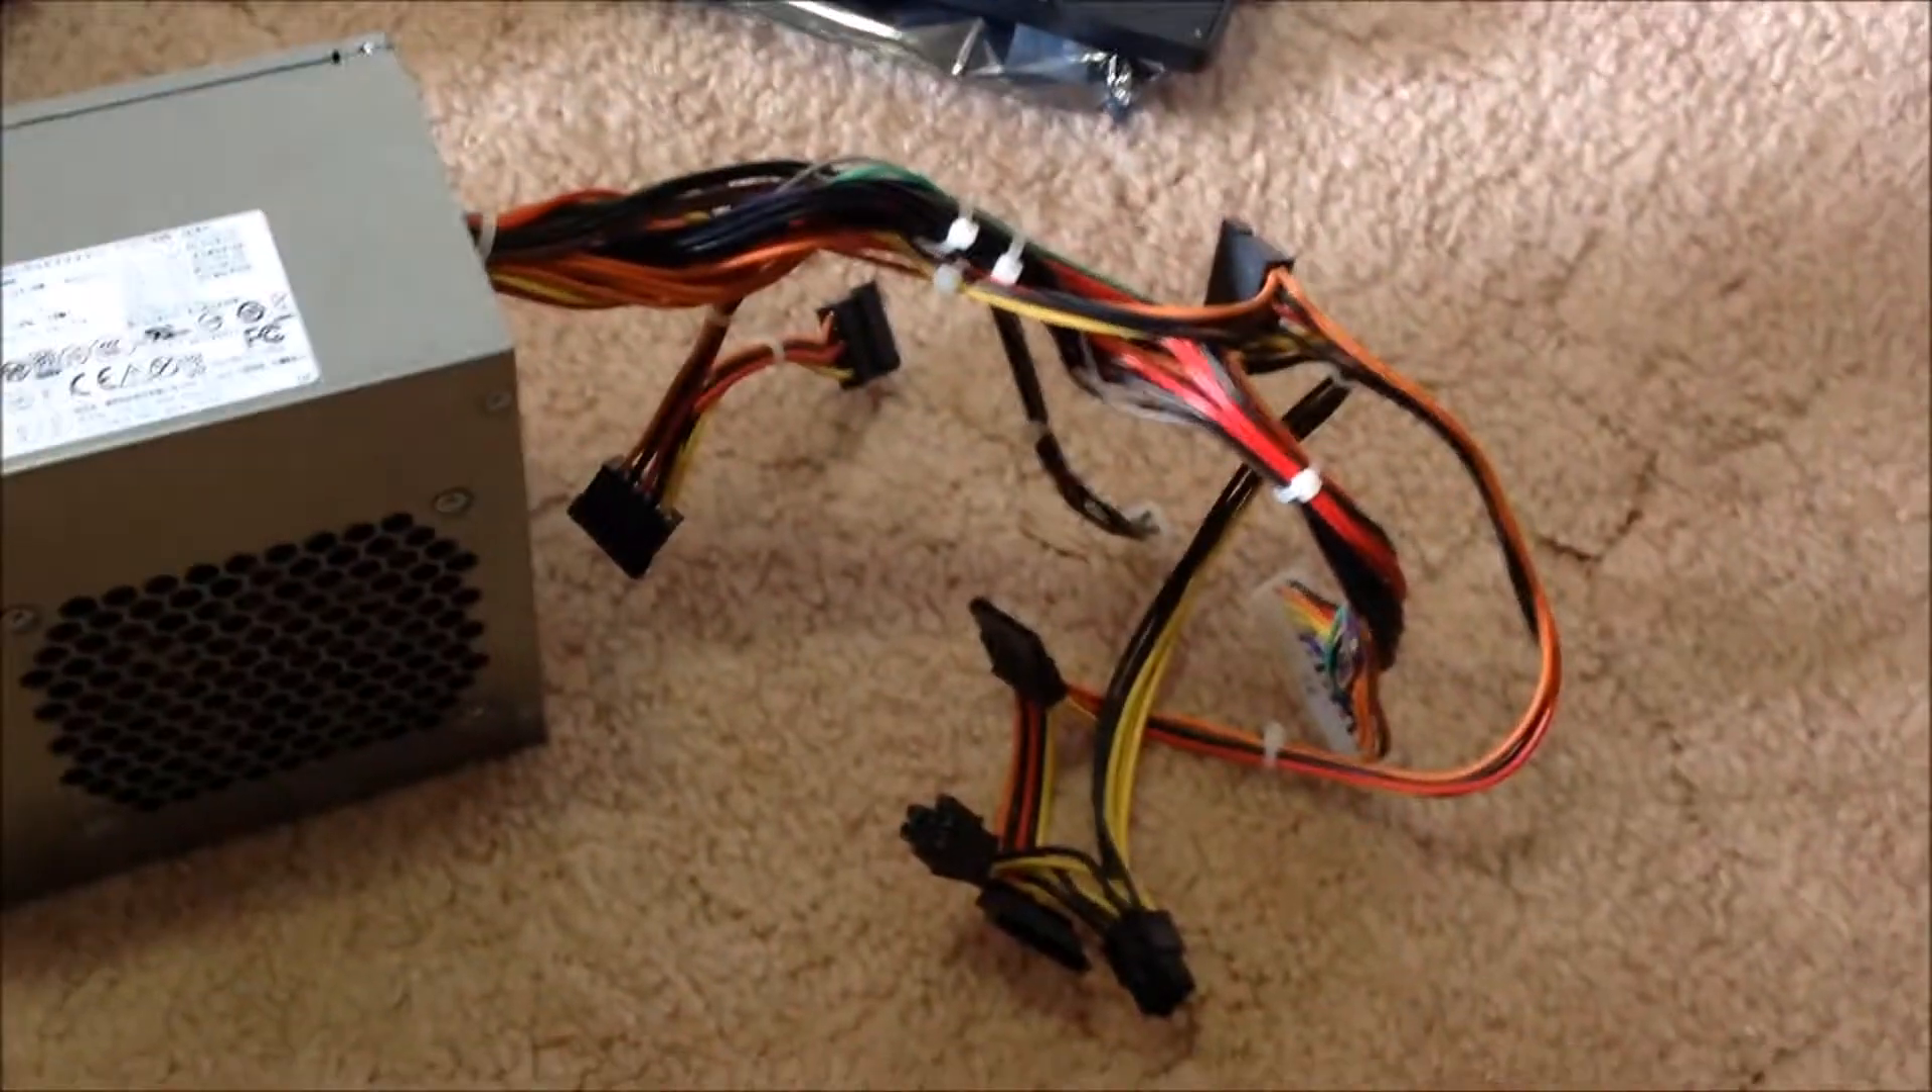And the power supply should come out. Okay. So there's the power supply.